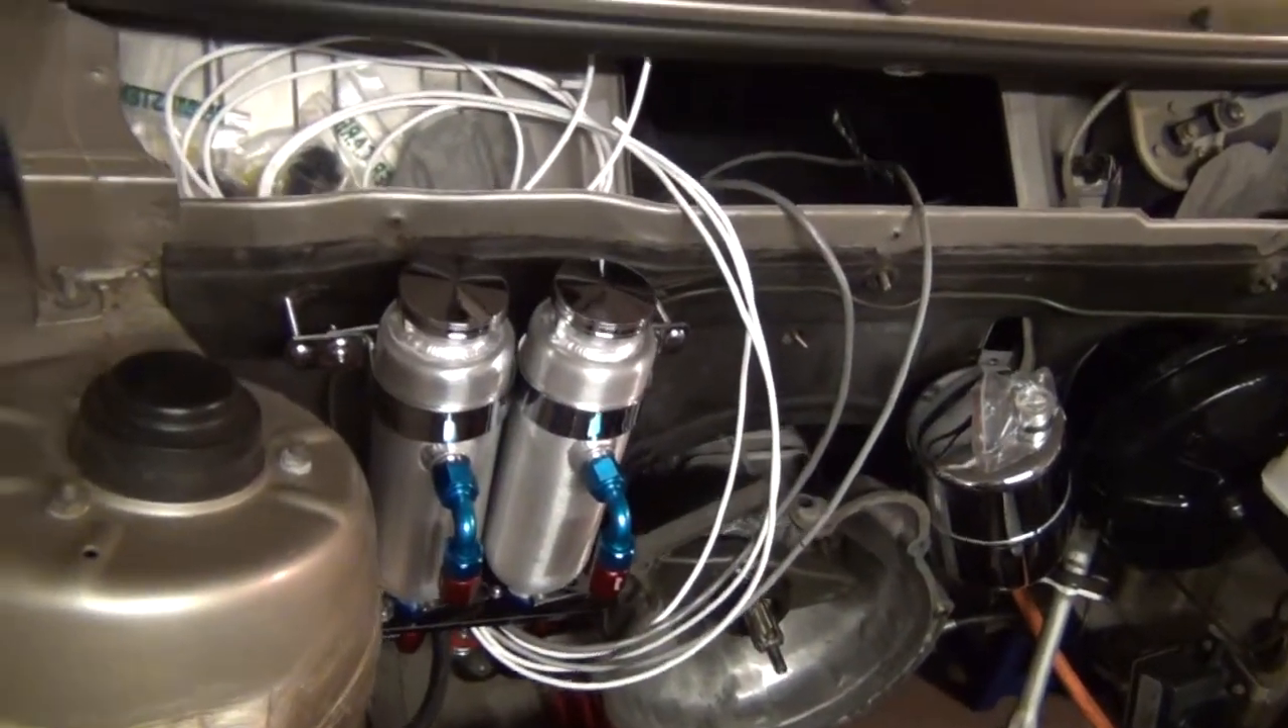The white wires are the battery box heater wires. So, those are going to have to be terminated somewhere.